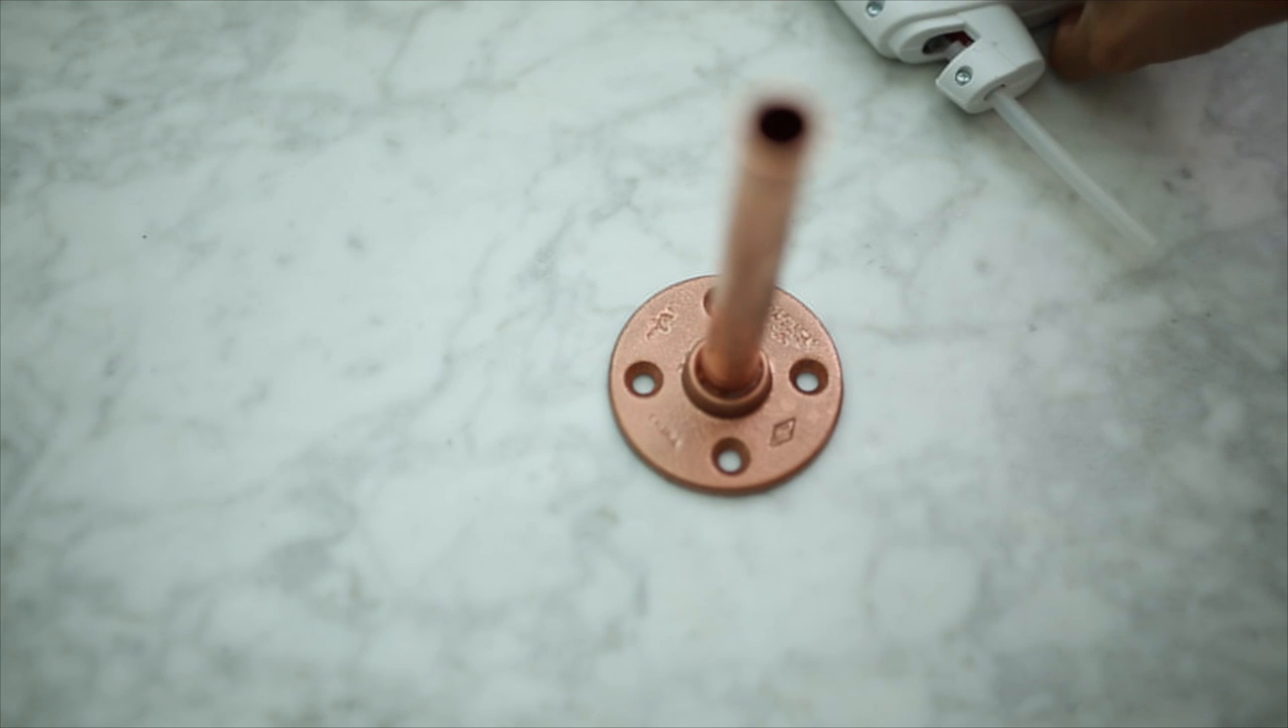The pipe actually does fit directly in to the flange at the bottom, but I wanted to add little bits of hot glue.